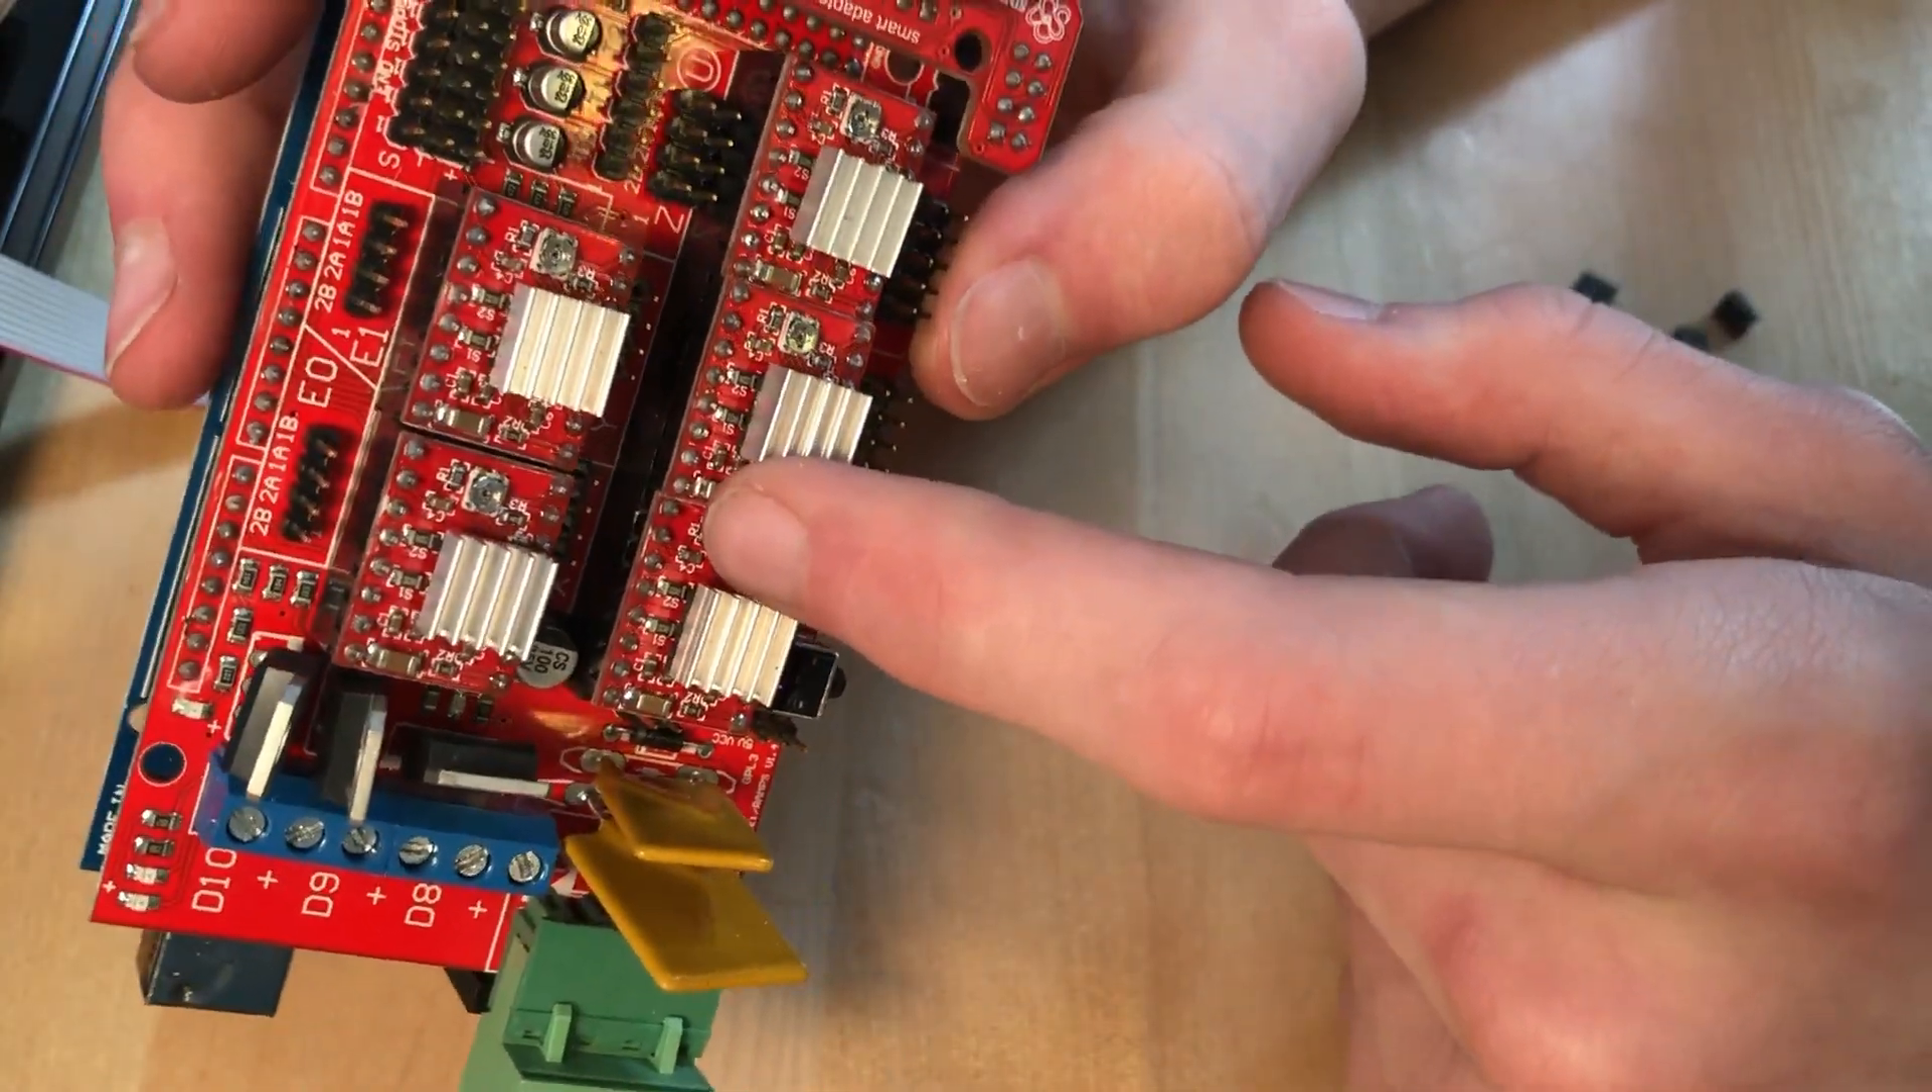So now the stepper motor drivers are all in place.